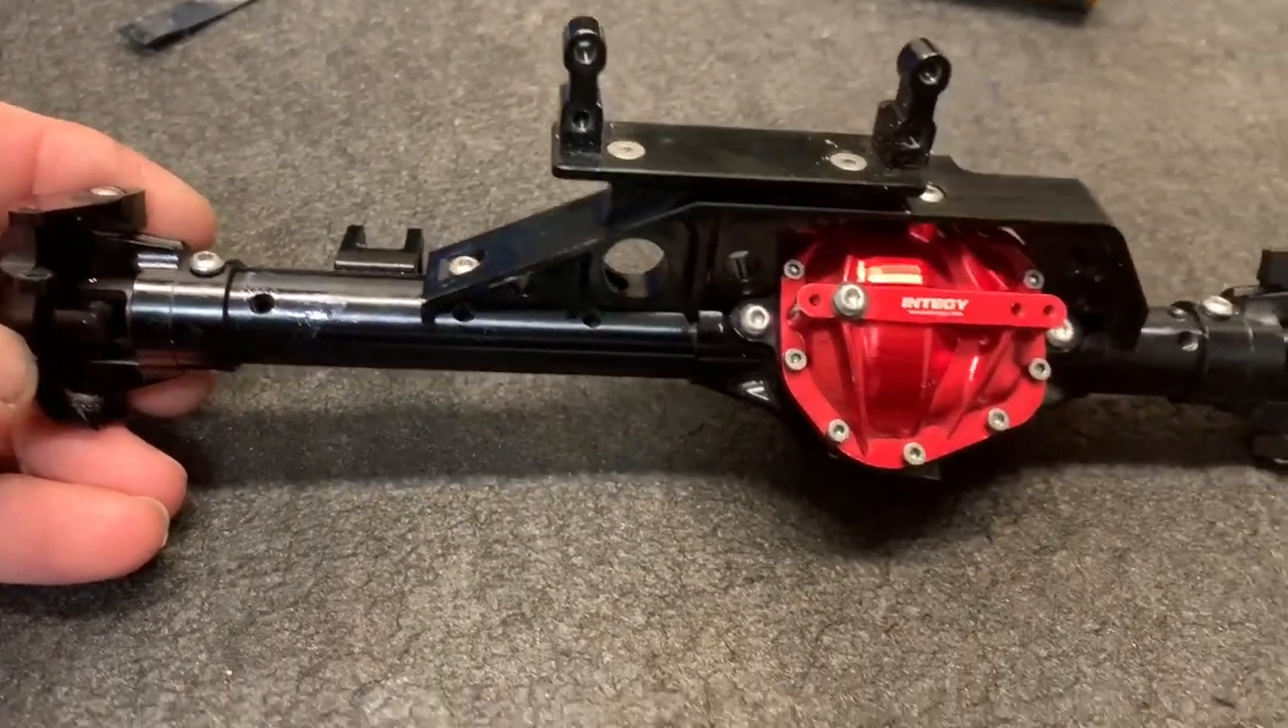The front axle is together and it looks nice and beefy.